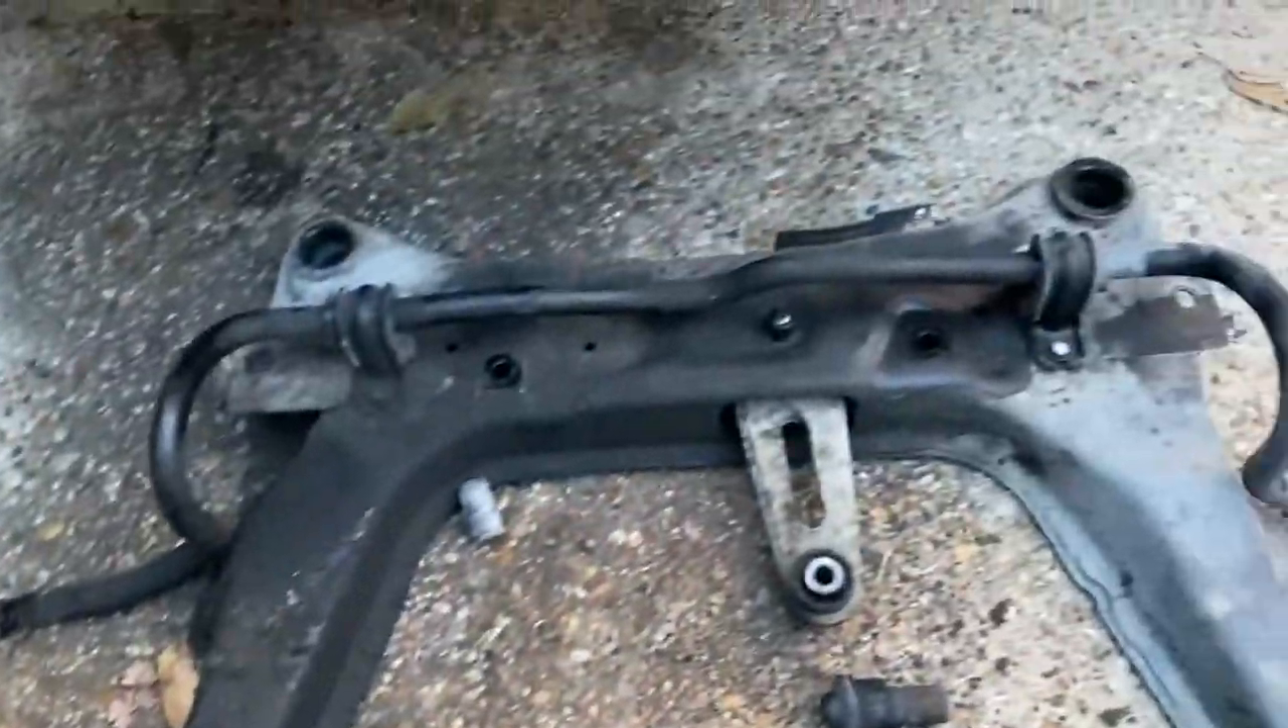We got the crossmember off of there. The K-member, K-frame, whatever you want to call it.